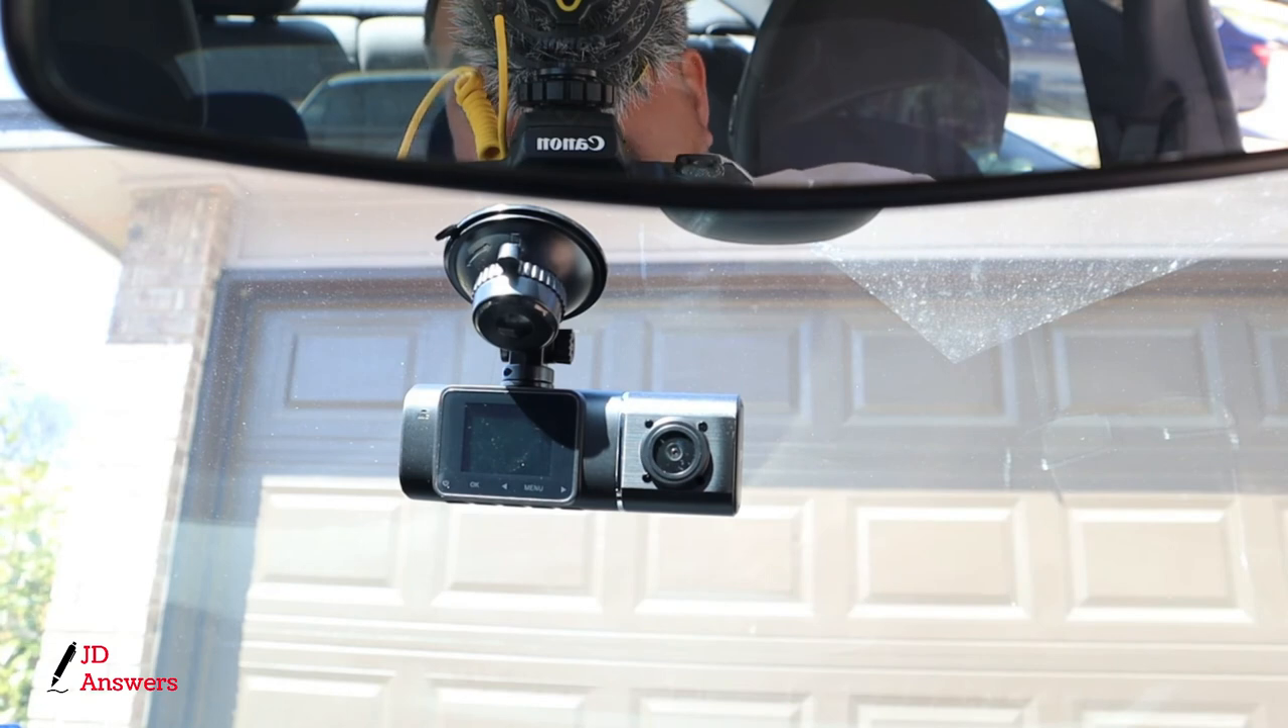All right so we got the dash cam on.